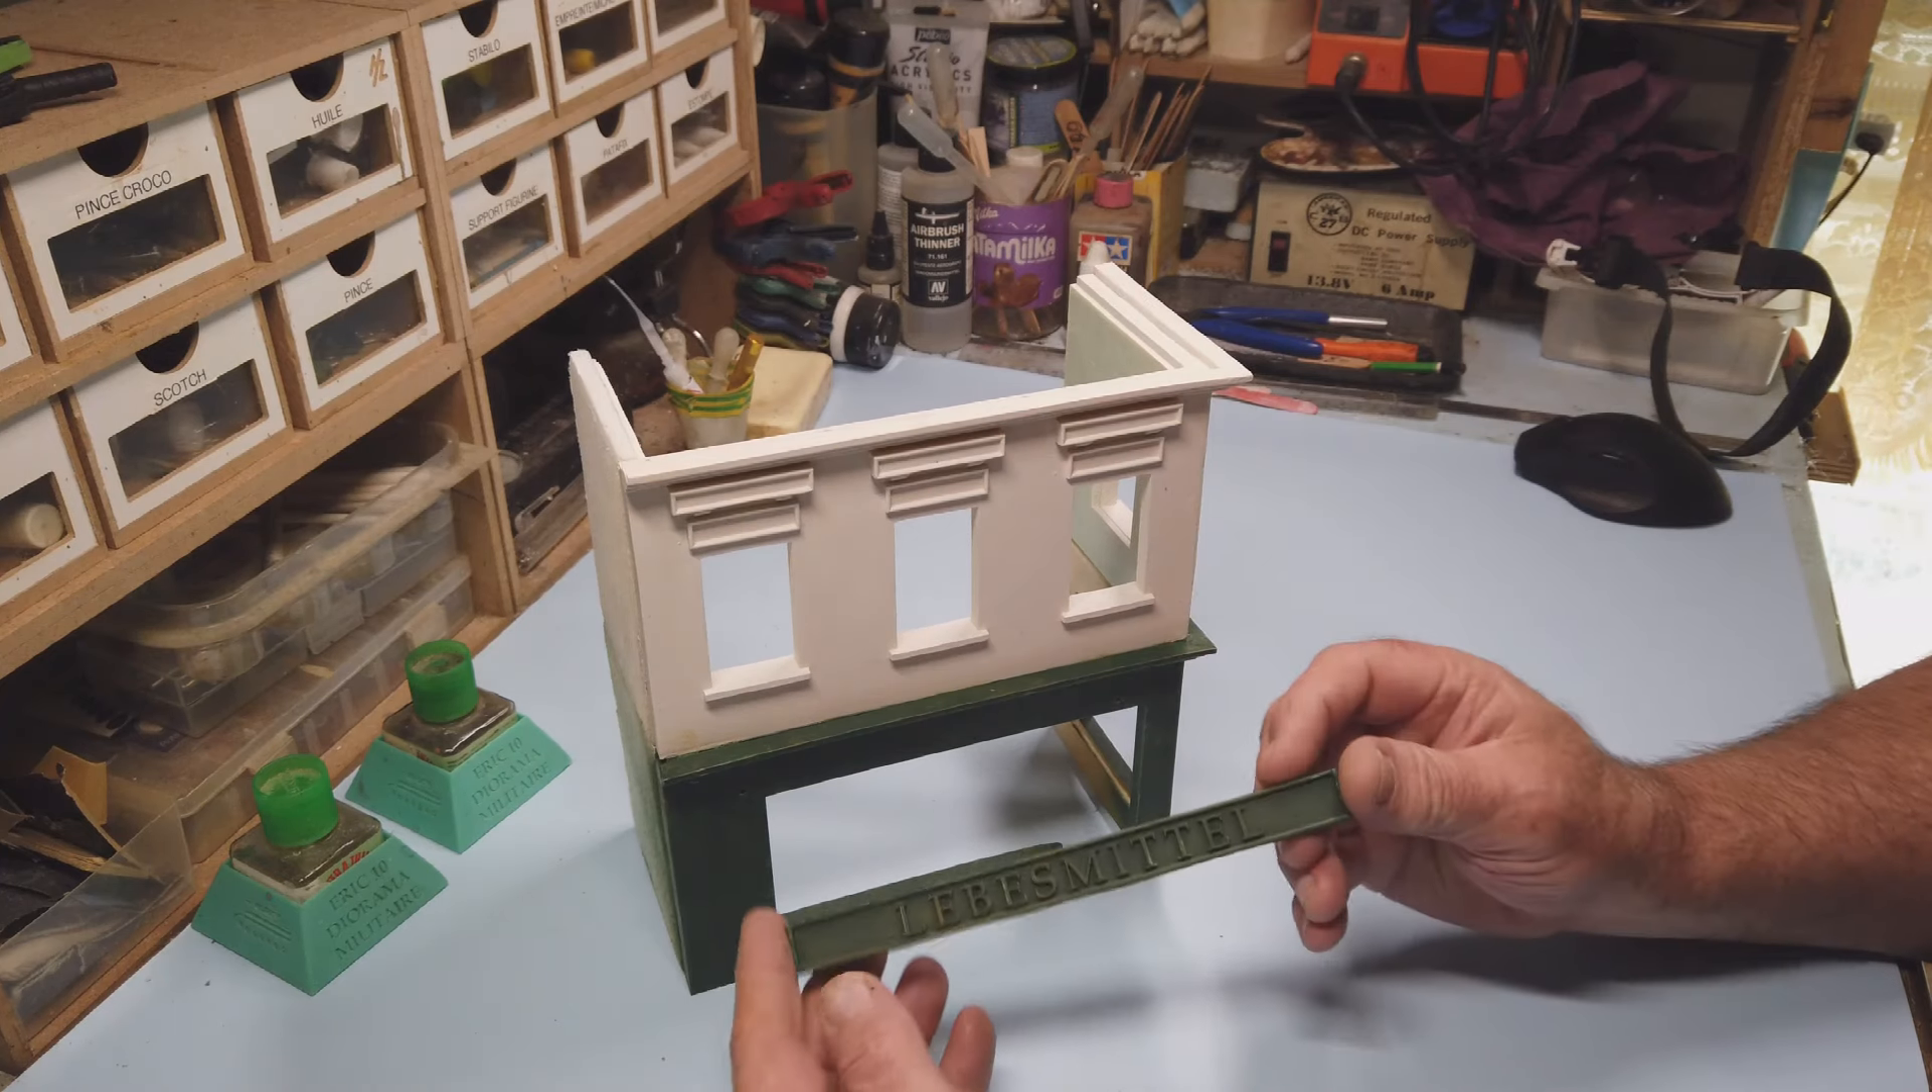Donc là j'ai assemblé rez-de-chaussée et l'étage les corniches ont été posés.